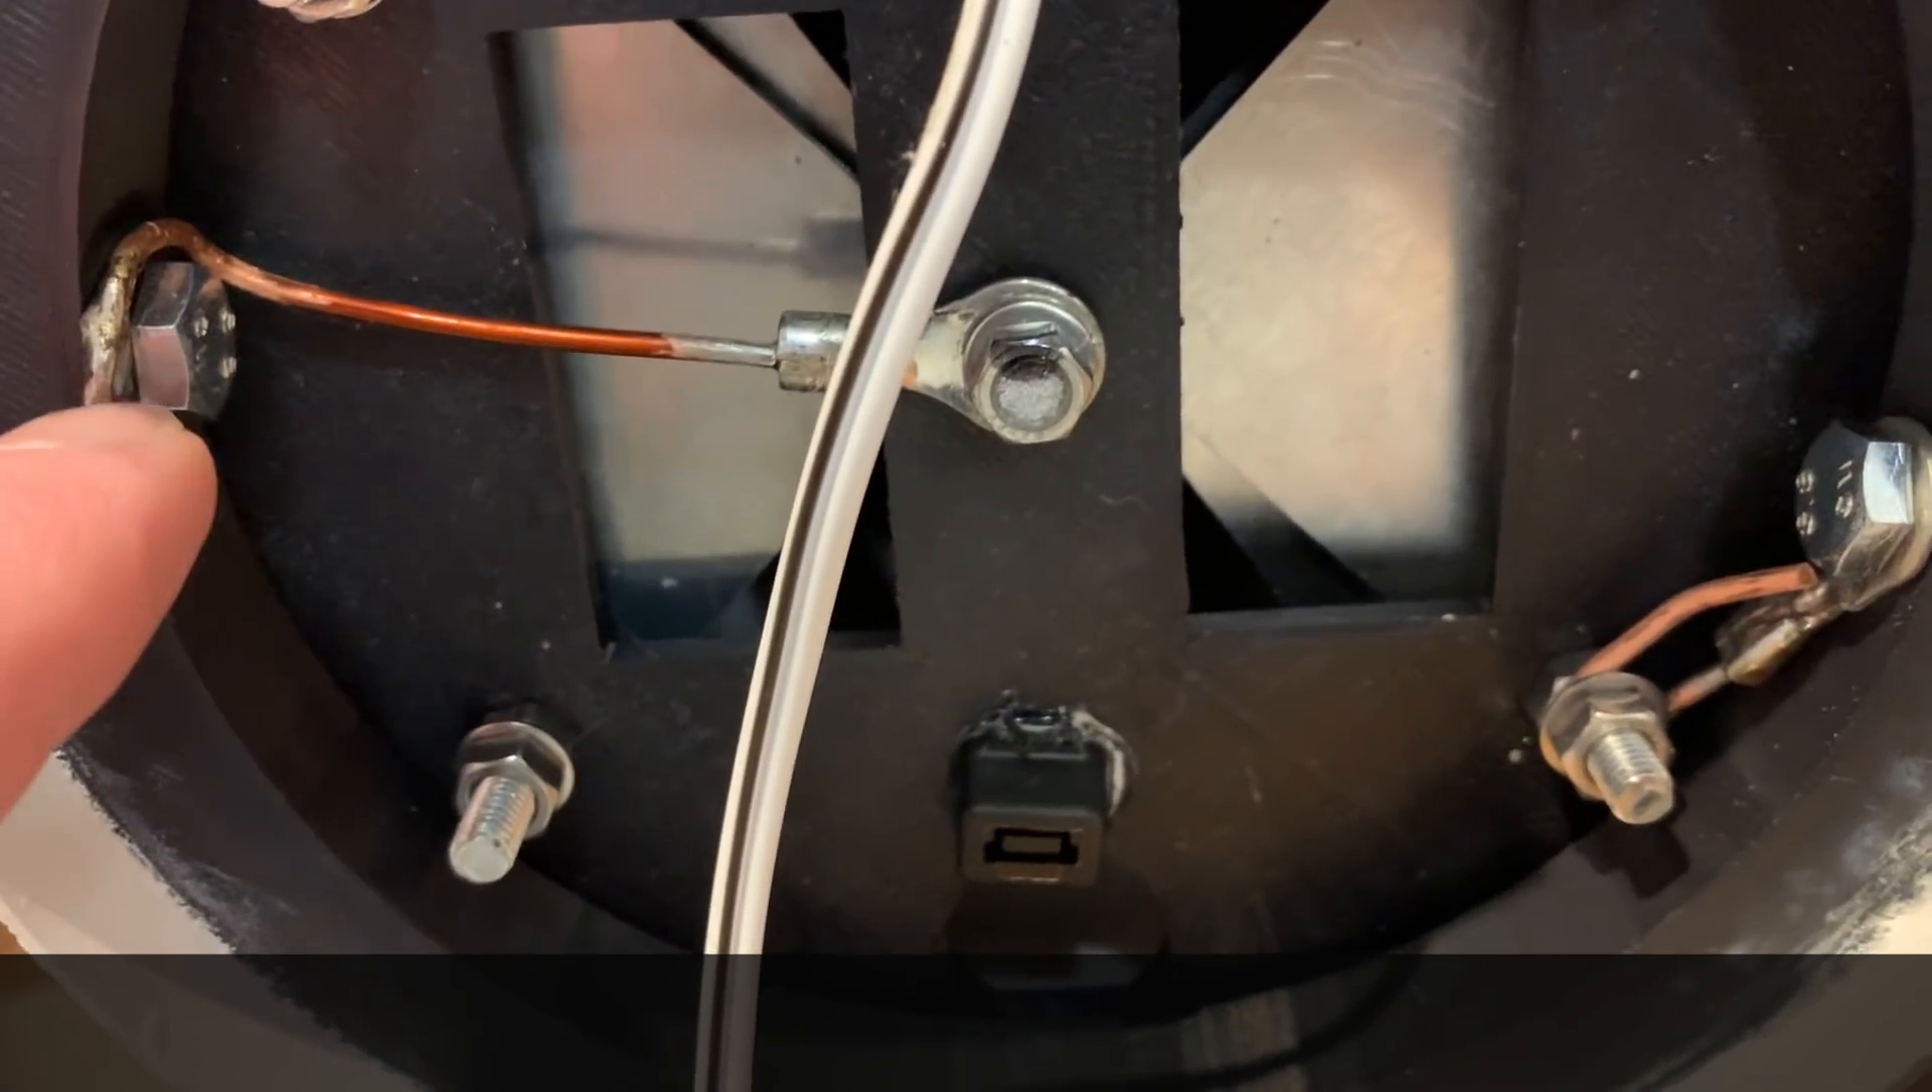I've put little bolts on each side so this is where the terminals of the capacitor come through.